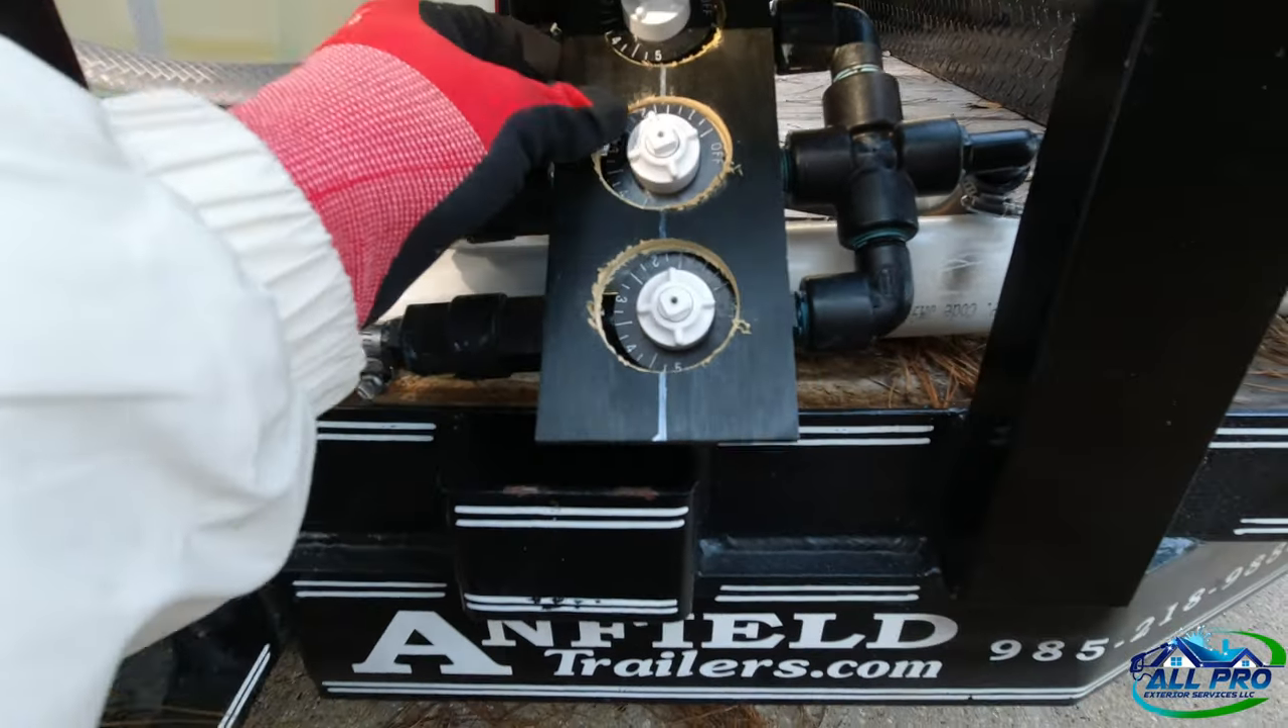I kind of made a template just out of some piece of plywood and it fits as you can tell right there perfectly.